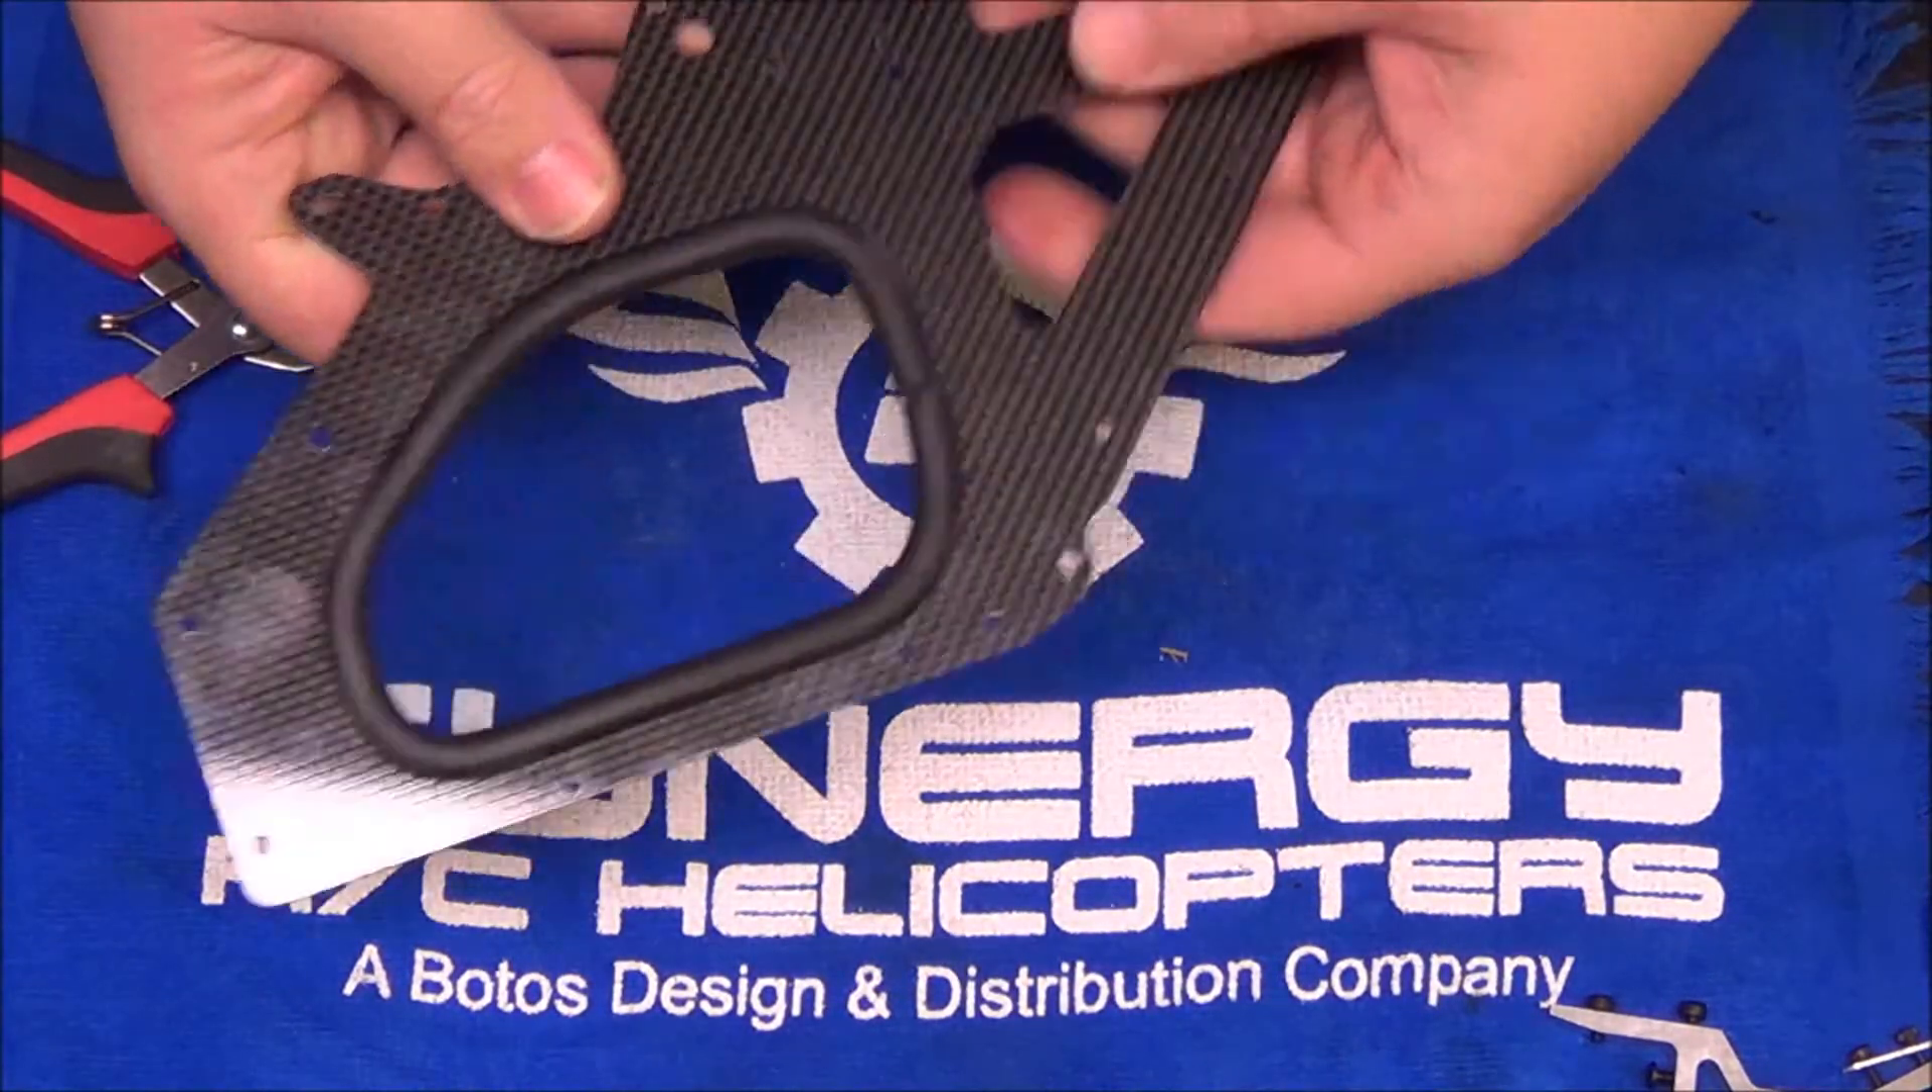There you go. So I've got one side of the fuel tank grommet in and ready to go.